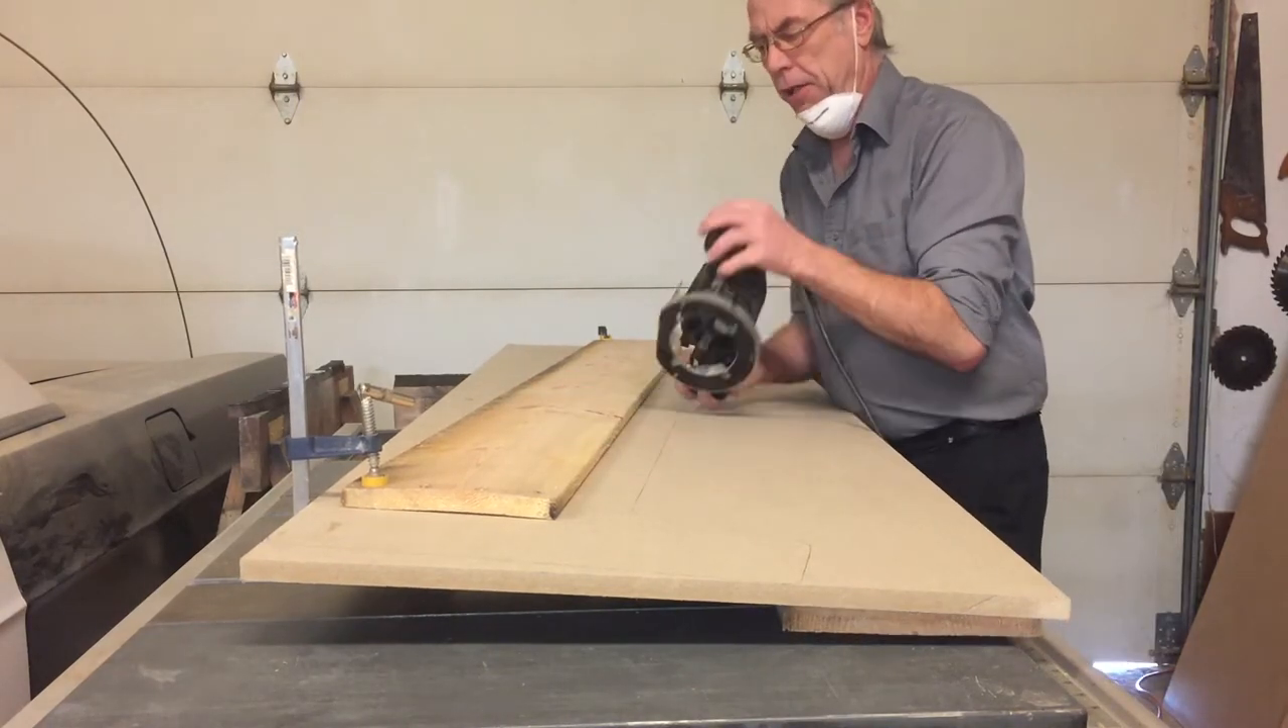We've clamped another piece of wood on here to act as a straight edge.